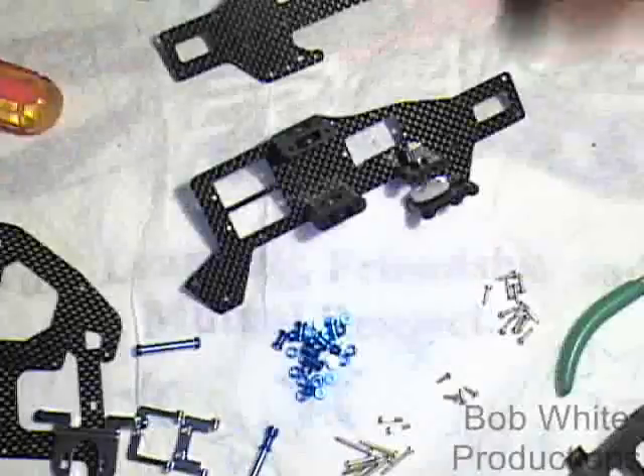So there we have it. One half of the upper frame is built.